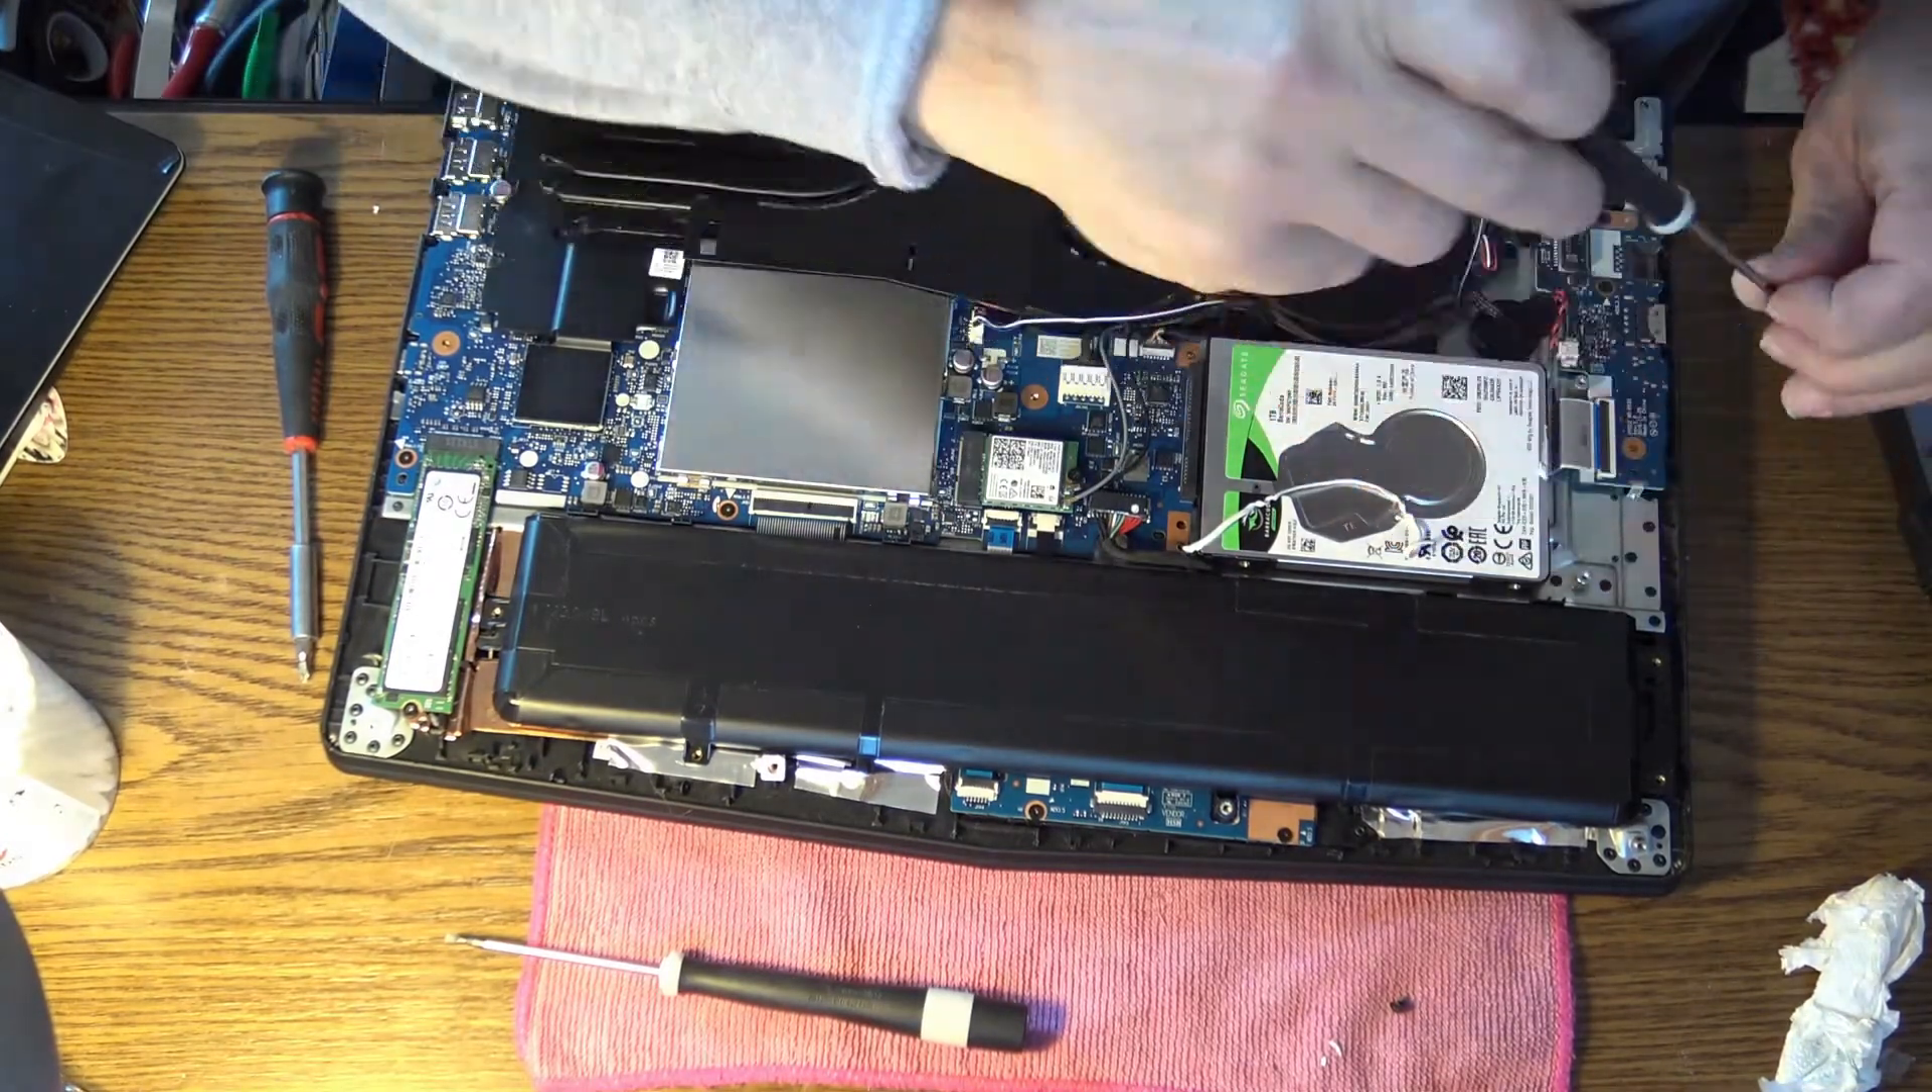You can see the other hard disk it's in place too.